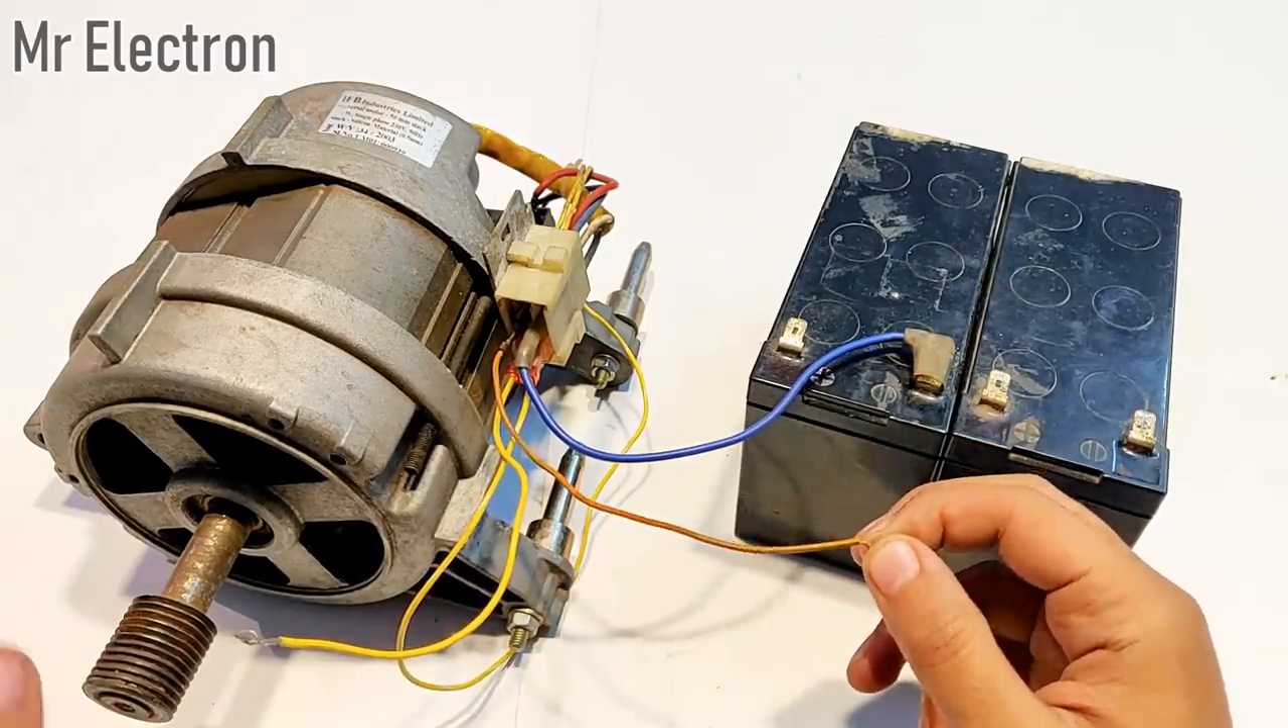I've connected one of the armature wires to the negative now i'm left with this orange one.